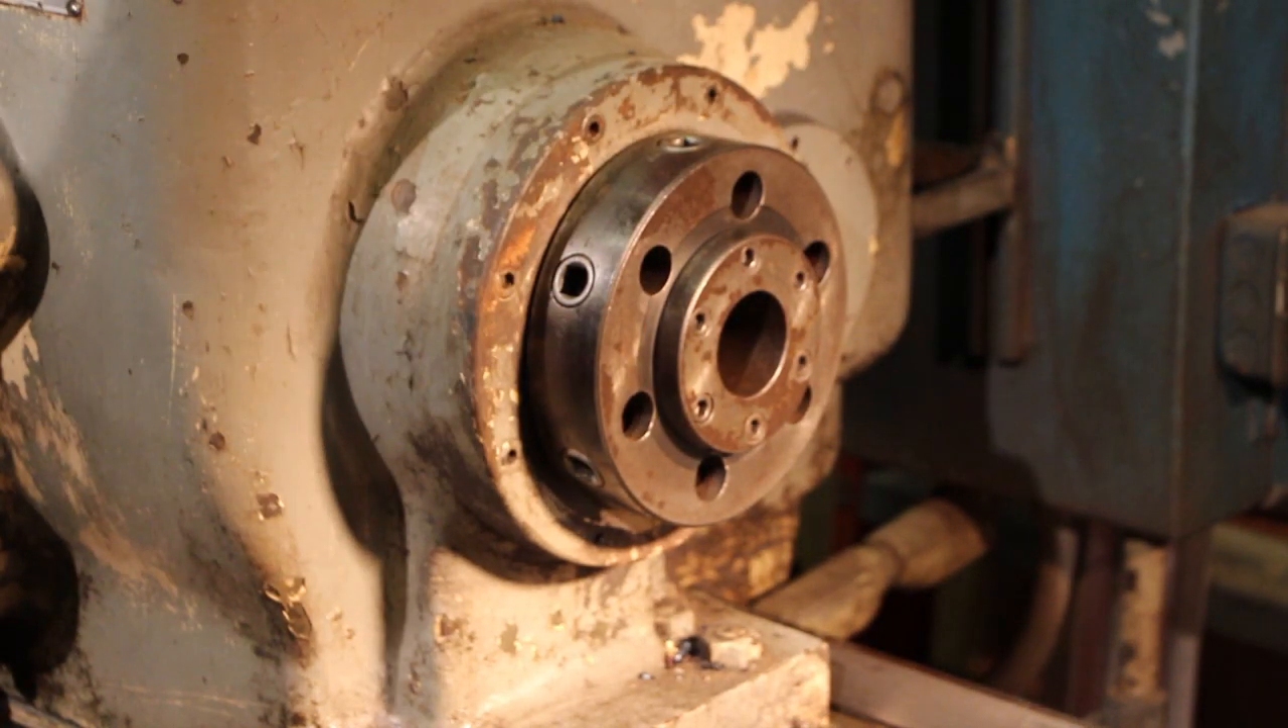Now that we have the the chuck off you can see the spindle itself here and you see the different holes in here.